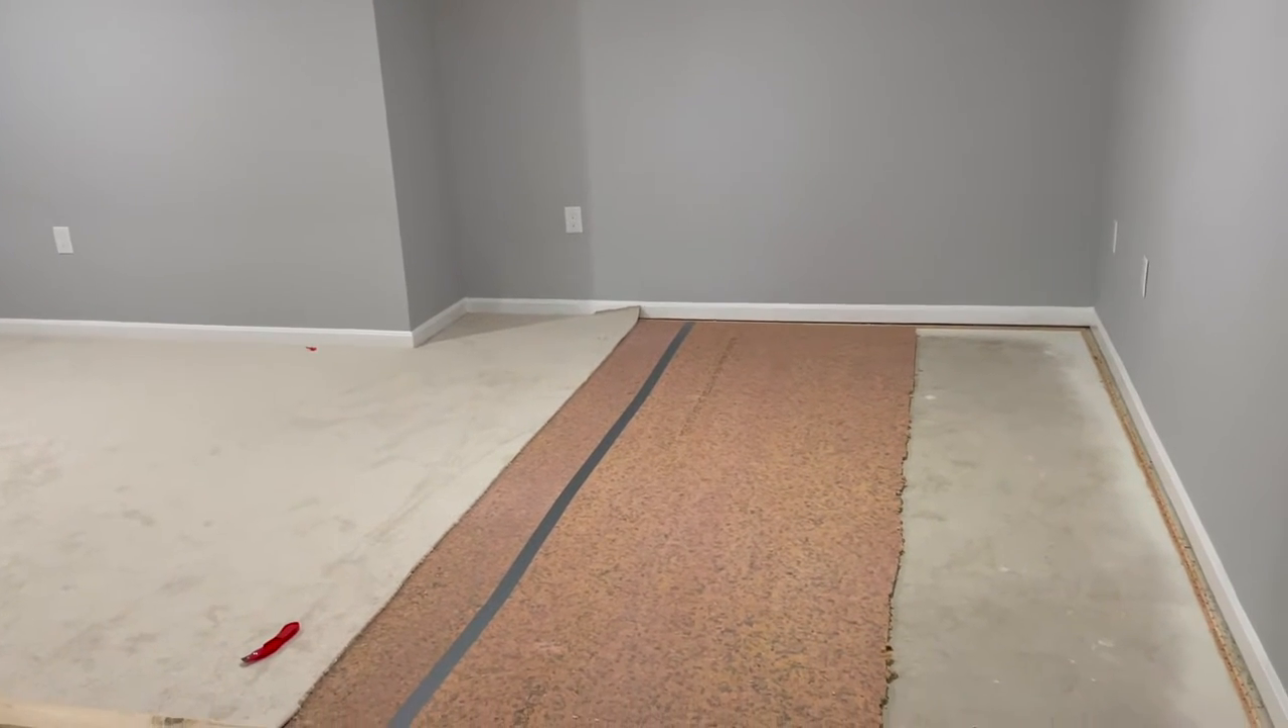Here I have started to remove the carpet. There is concrete floor below it and now we have everything vacuumed up.